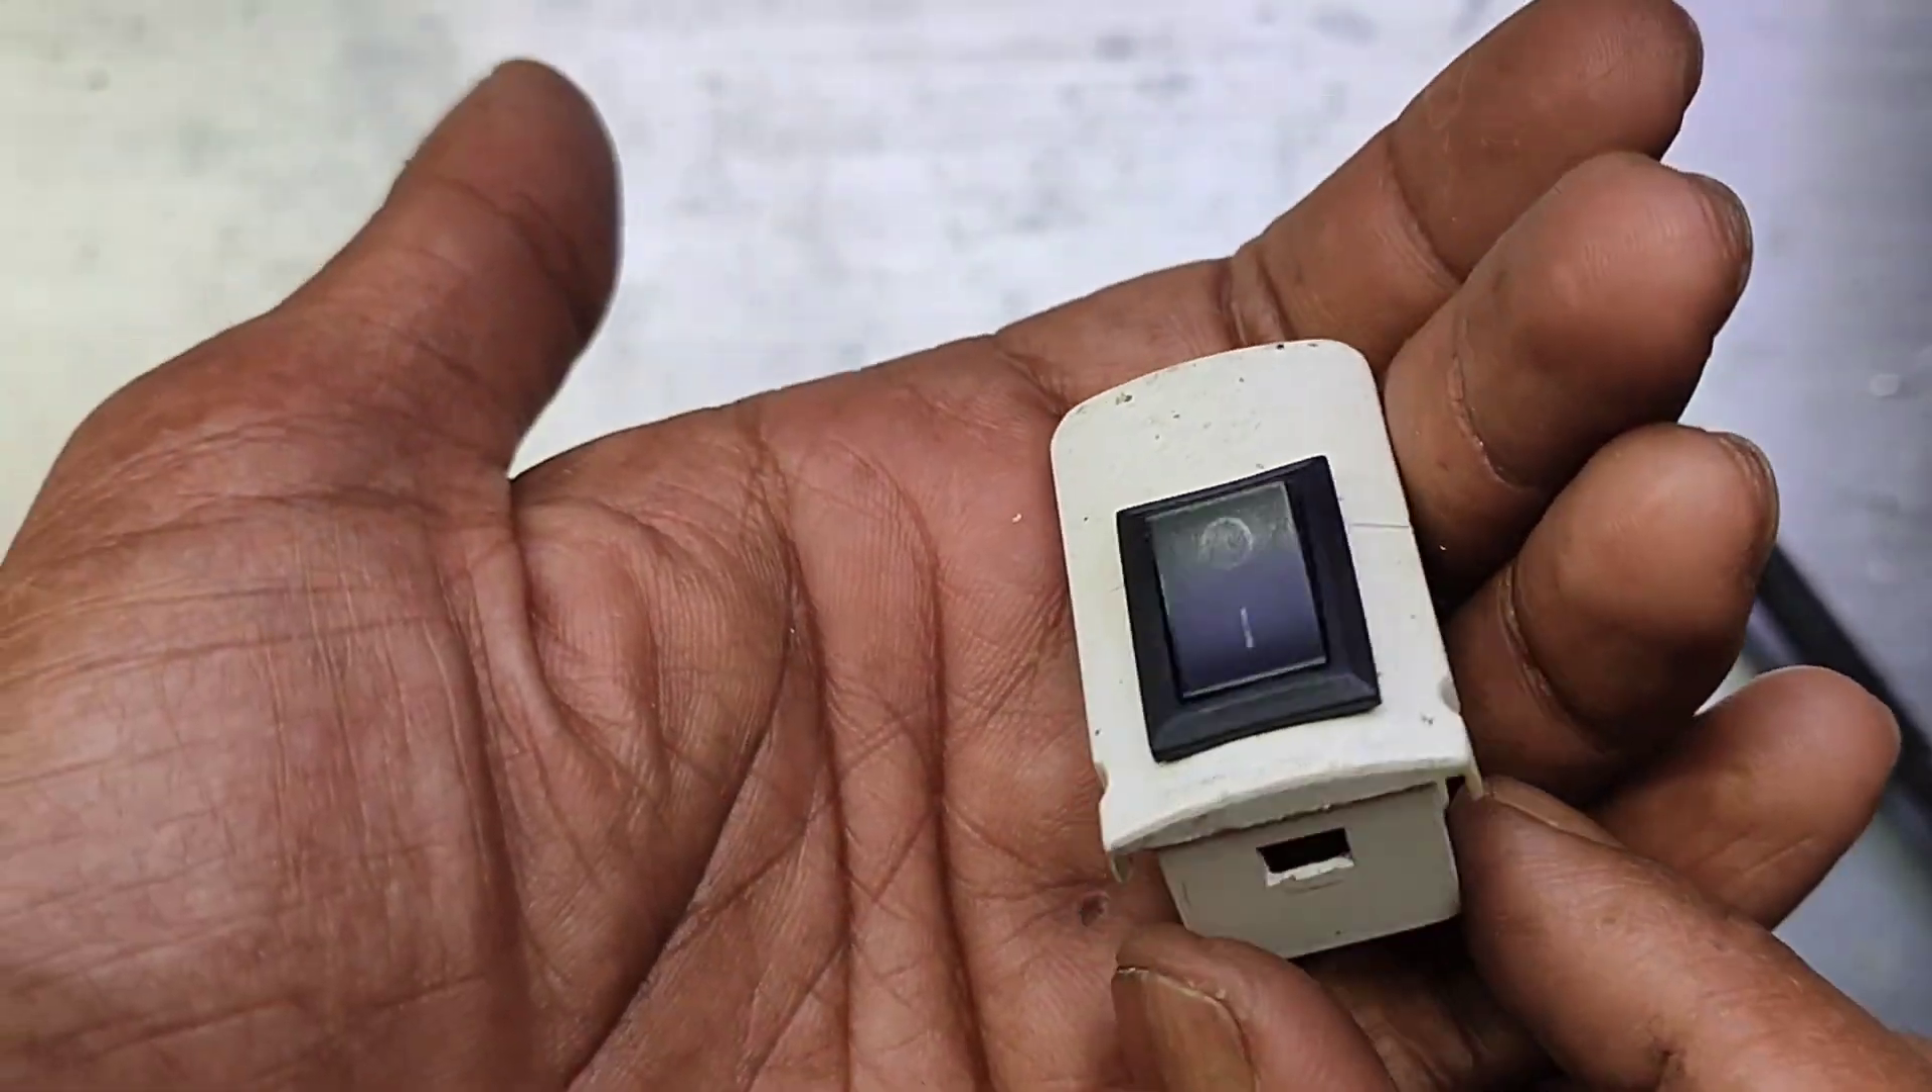I made a hole and added an SPST switch to the cover on the other side.